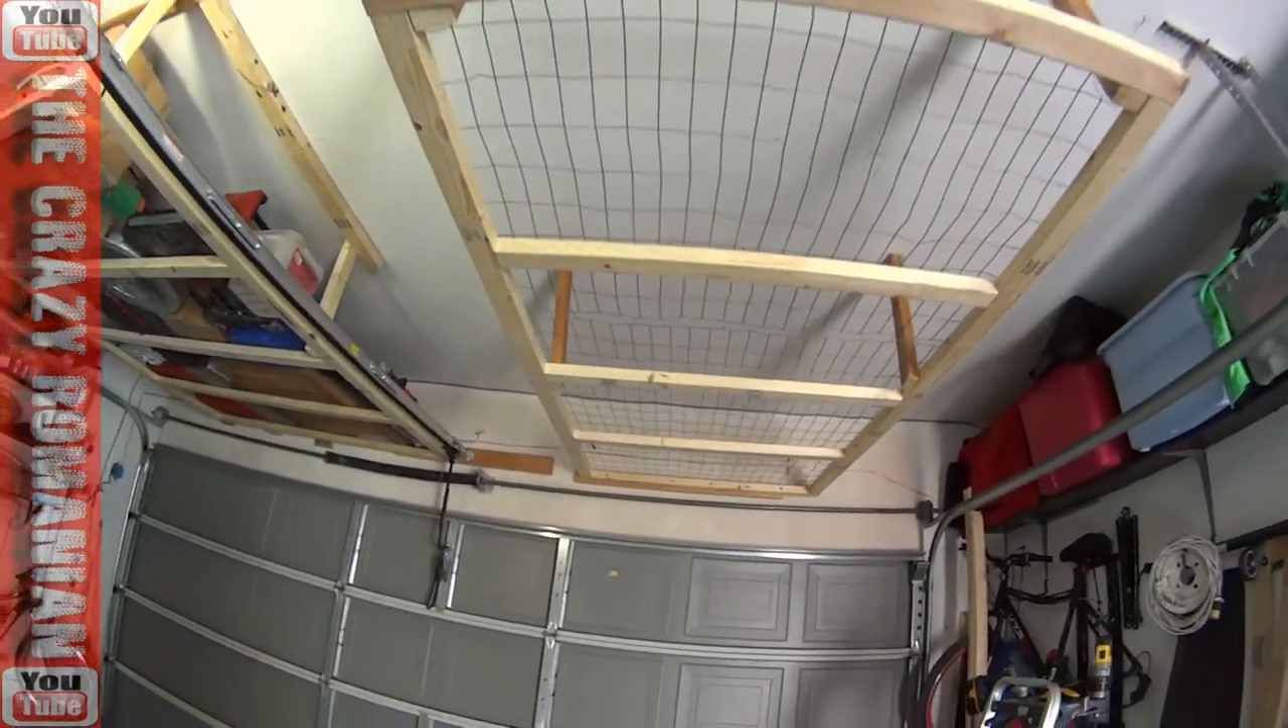Shelf is up everything is bolted together and I'm just ready to just throw some boxes up there.